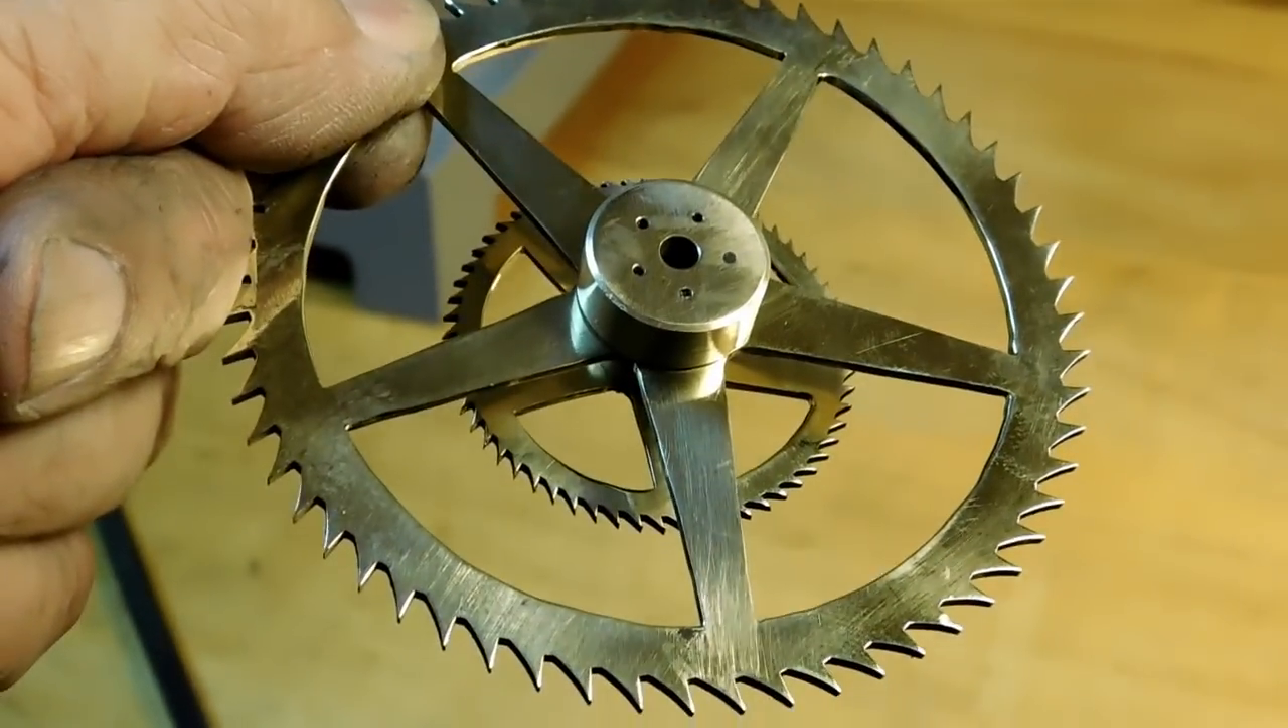Well there's the two escape wheels I just finished making and they've been mounted onto an arbor that I made and now they're a compound gear.